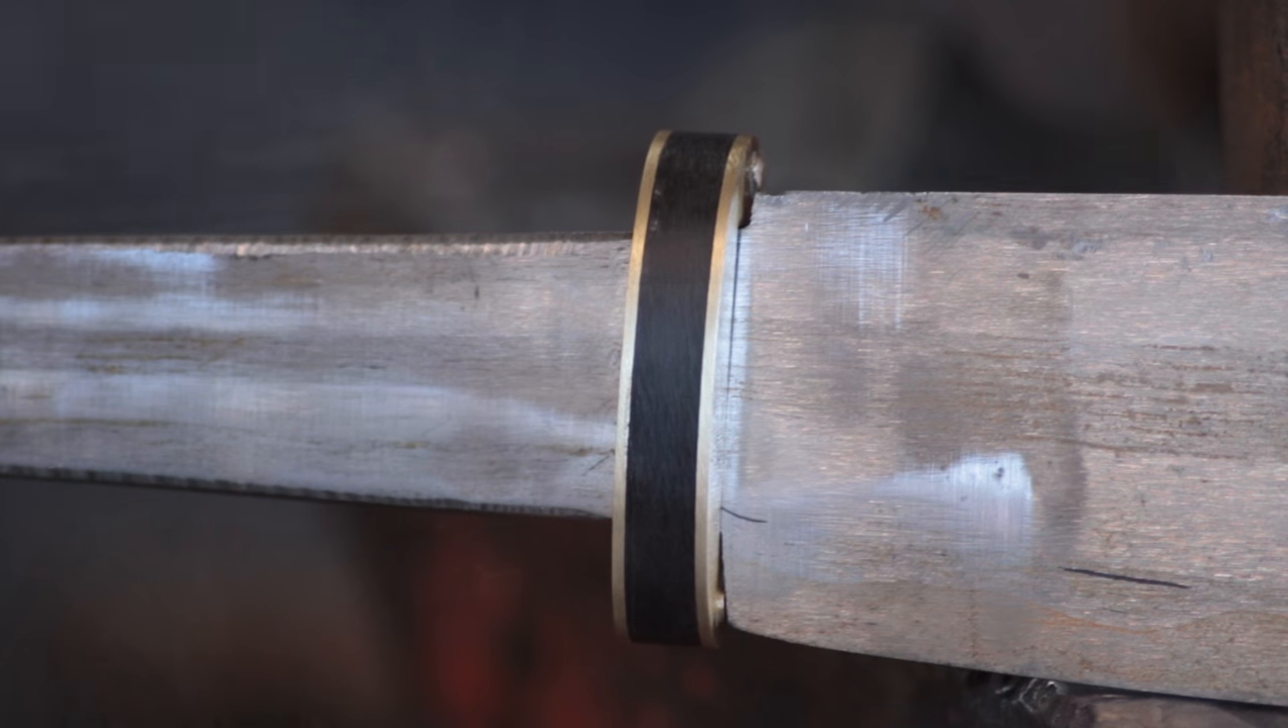So there we go, here is the finished guard fitted up.